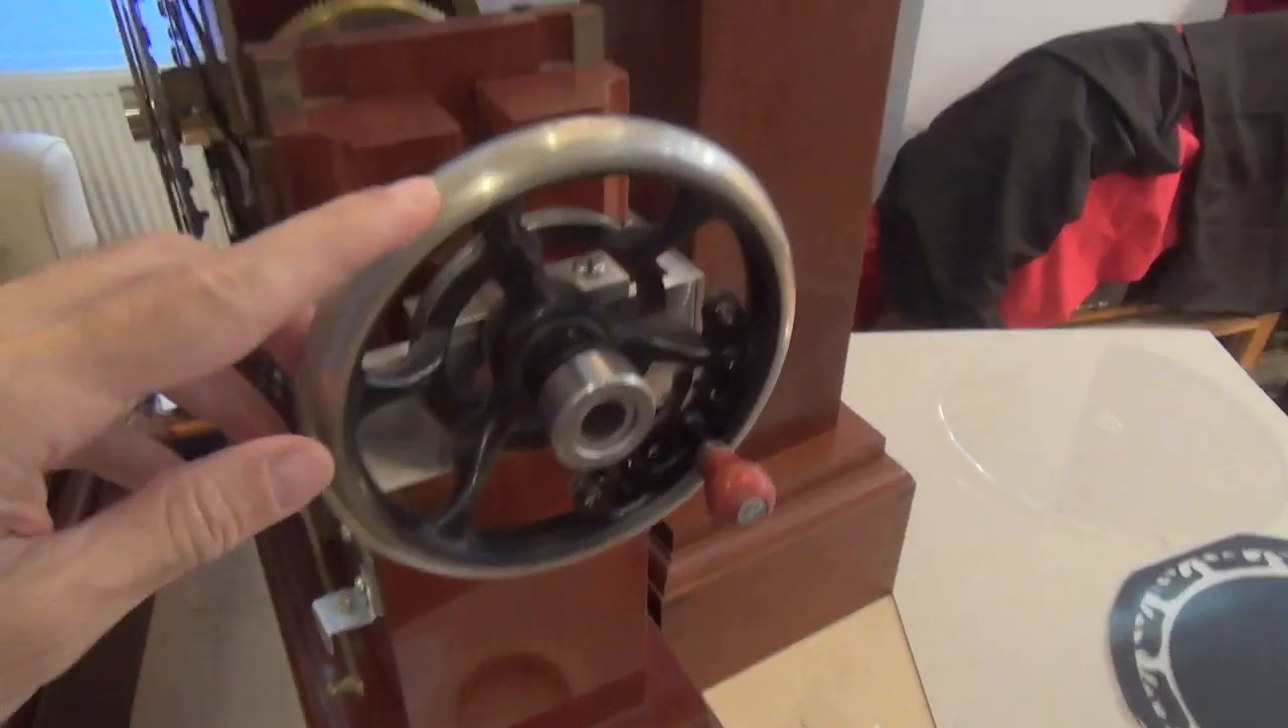The Singer sewing machine handle has now been fitted.